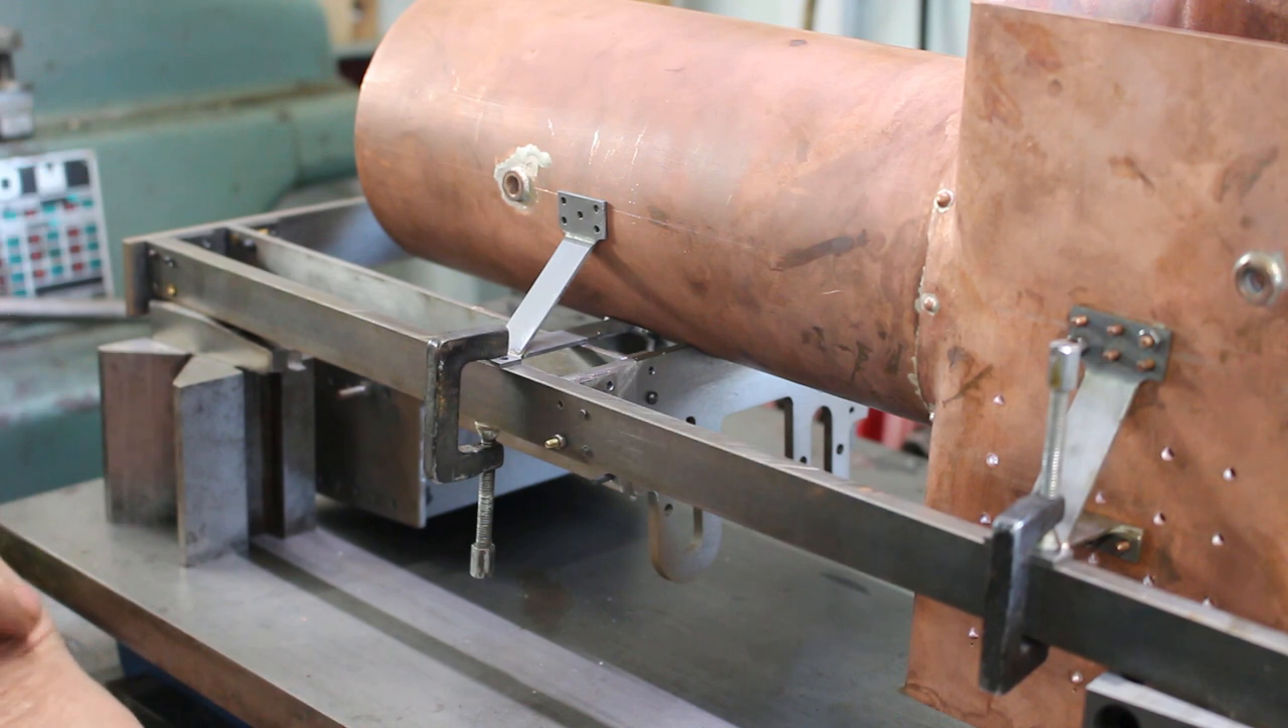The rear boiler support brackets which I made earlier are just bolted on to the boiler barrel.